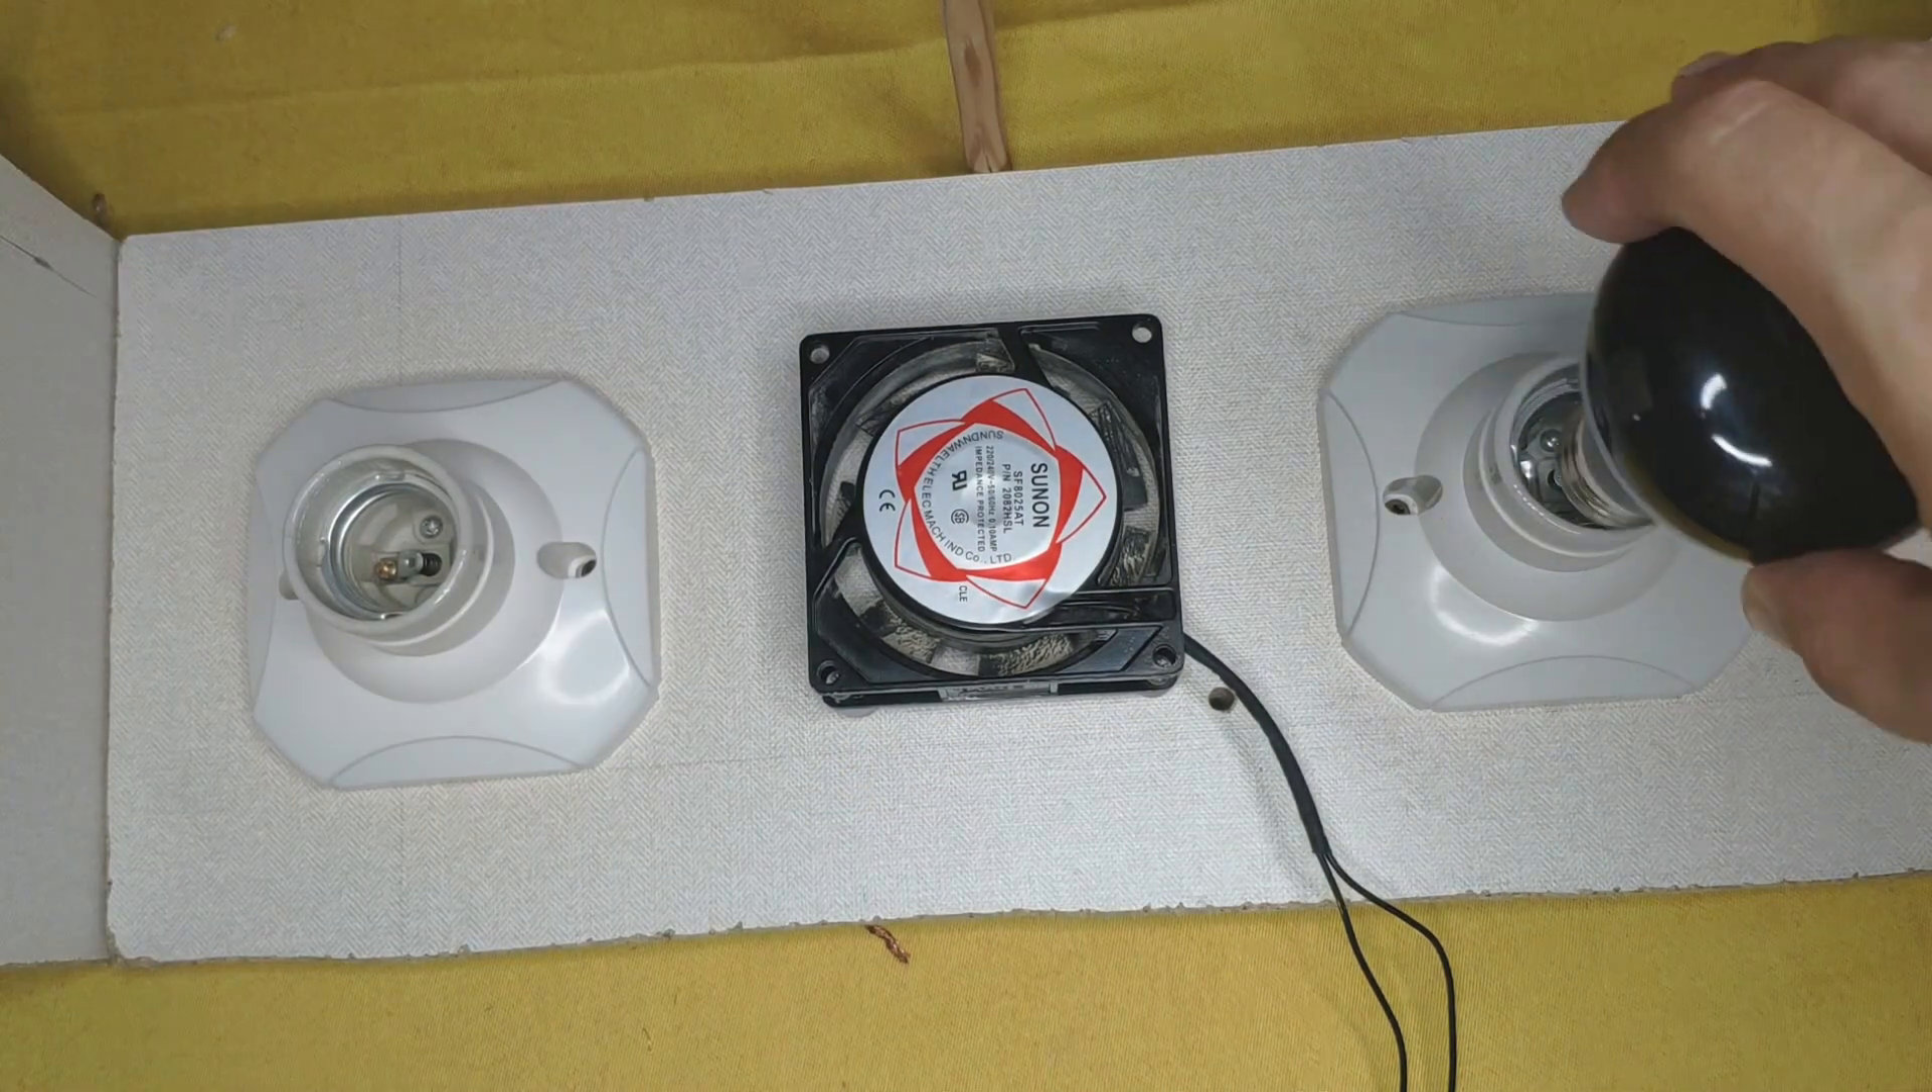Ya solo nos queda enroscar las bombillas térmicas.